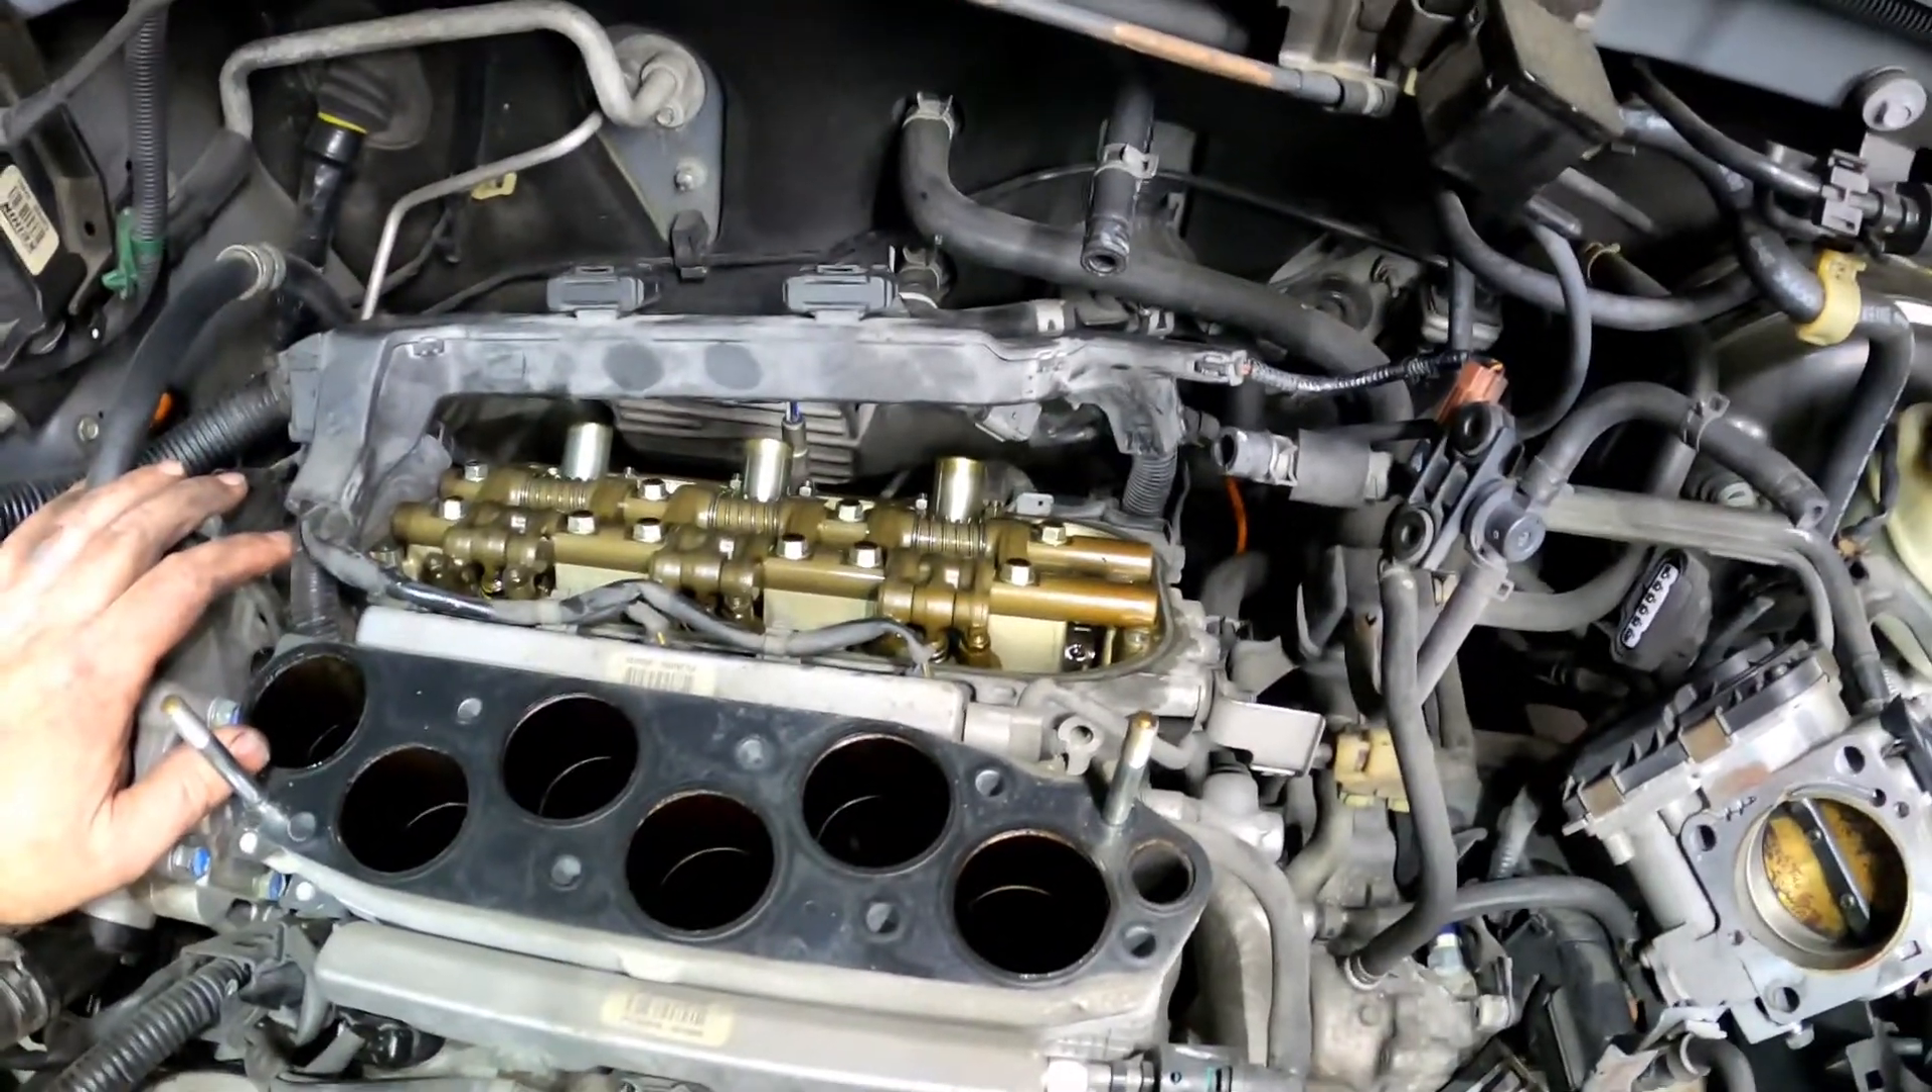We're at this point now I've got, I've taken the rear valve cover off.